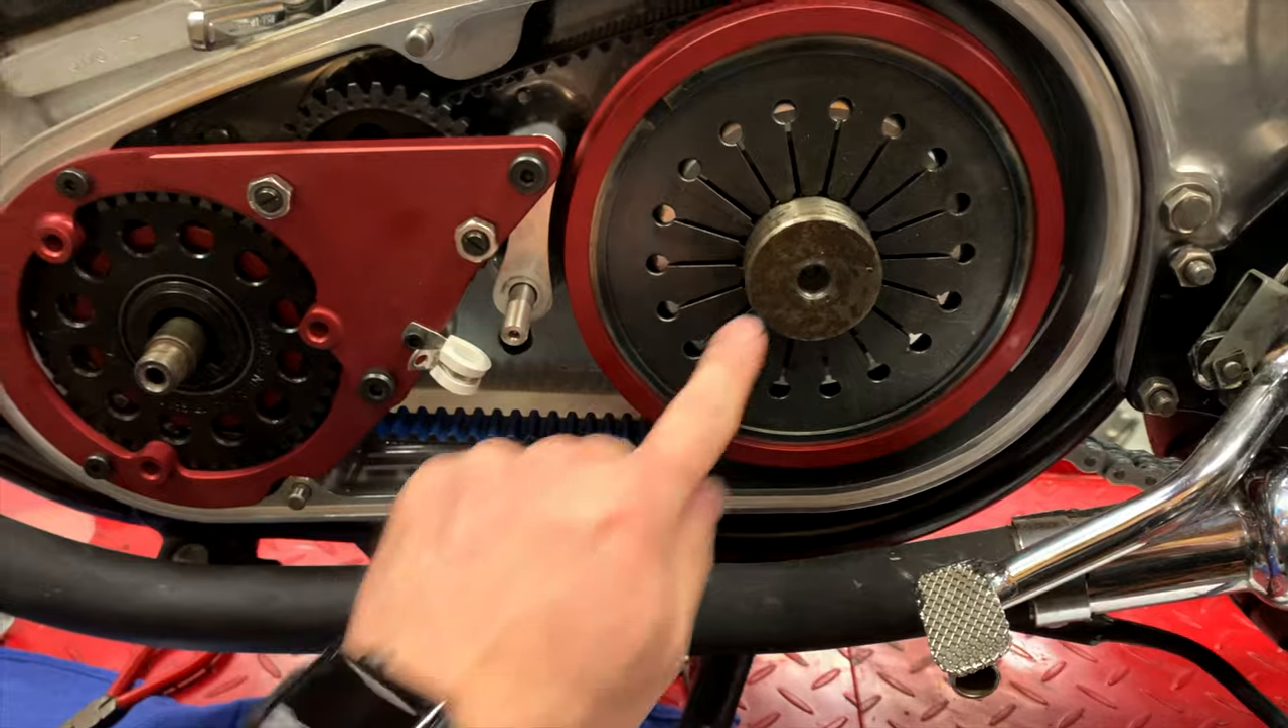The clutch is assembled with the exception of the adjuster.